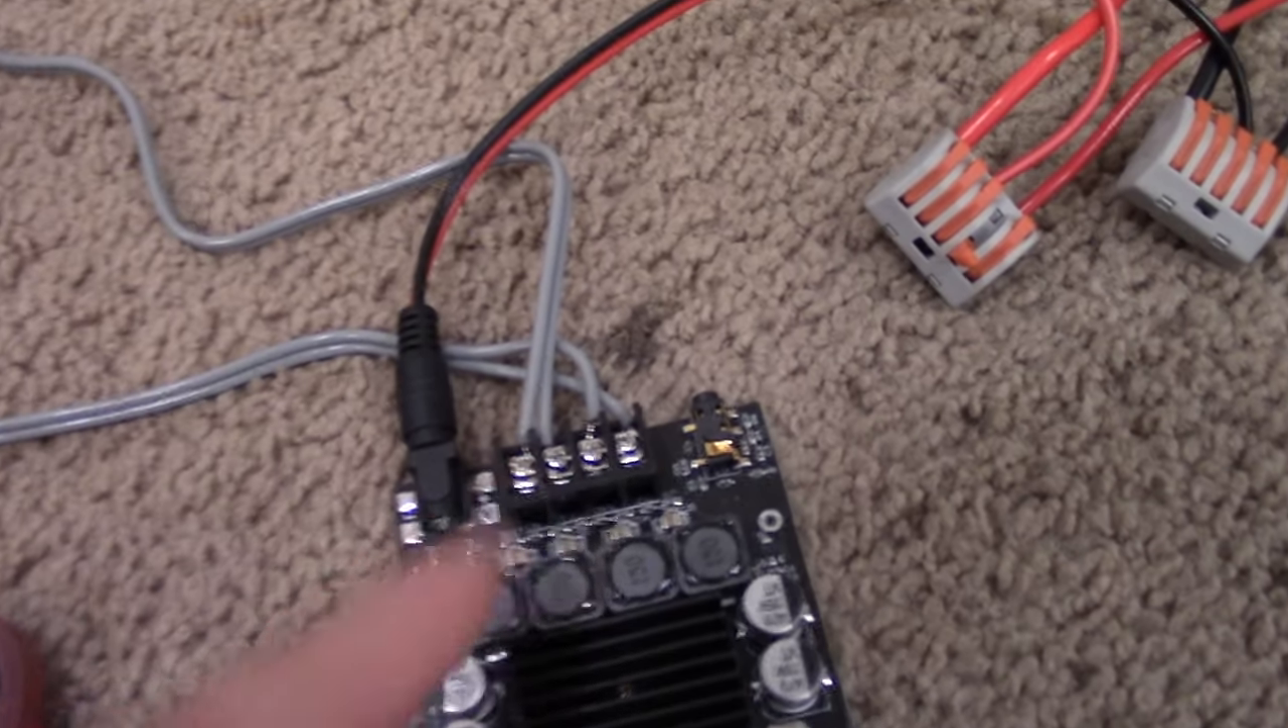The speakers are plugged in to the amplifier right there that's the only wiring for those.